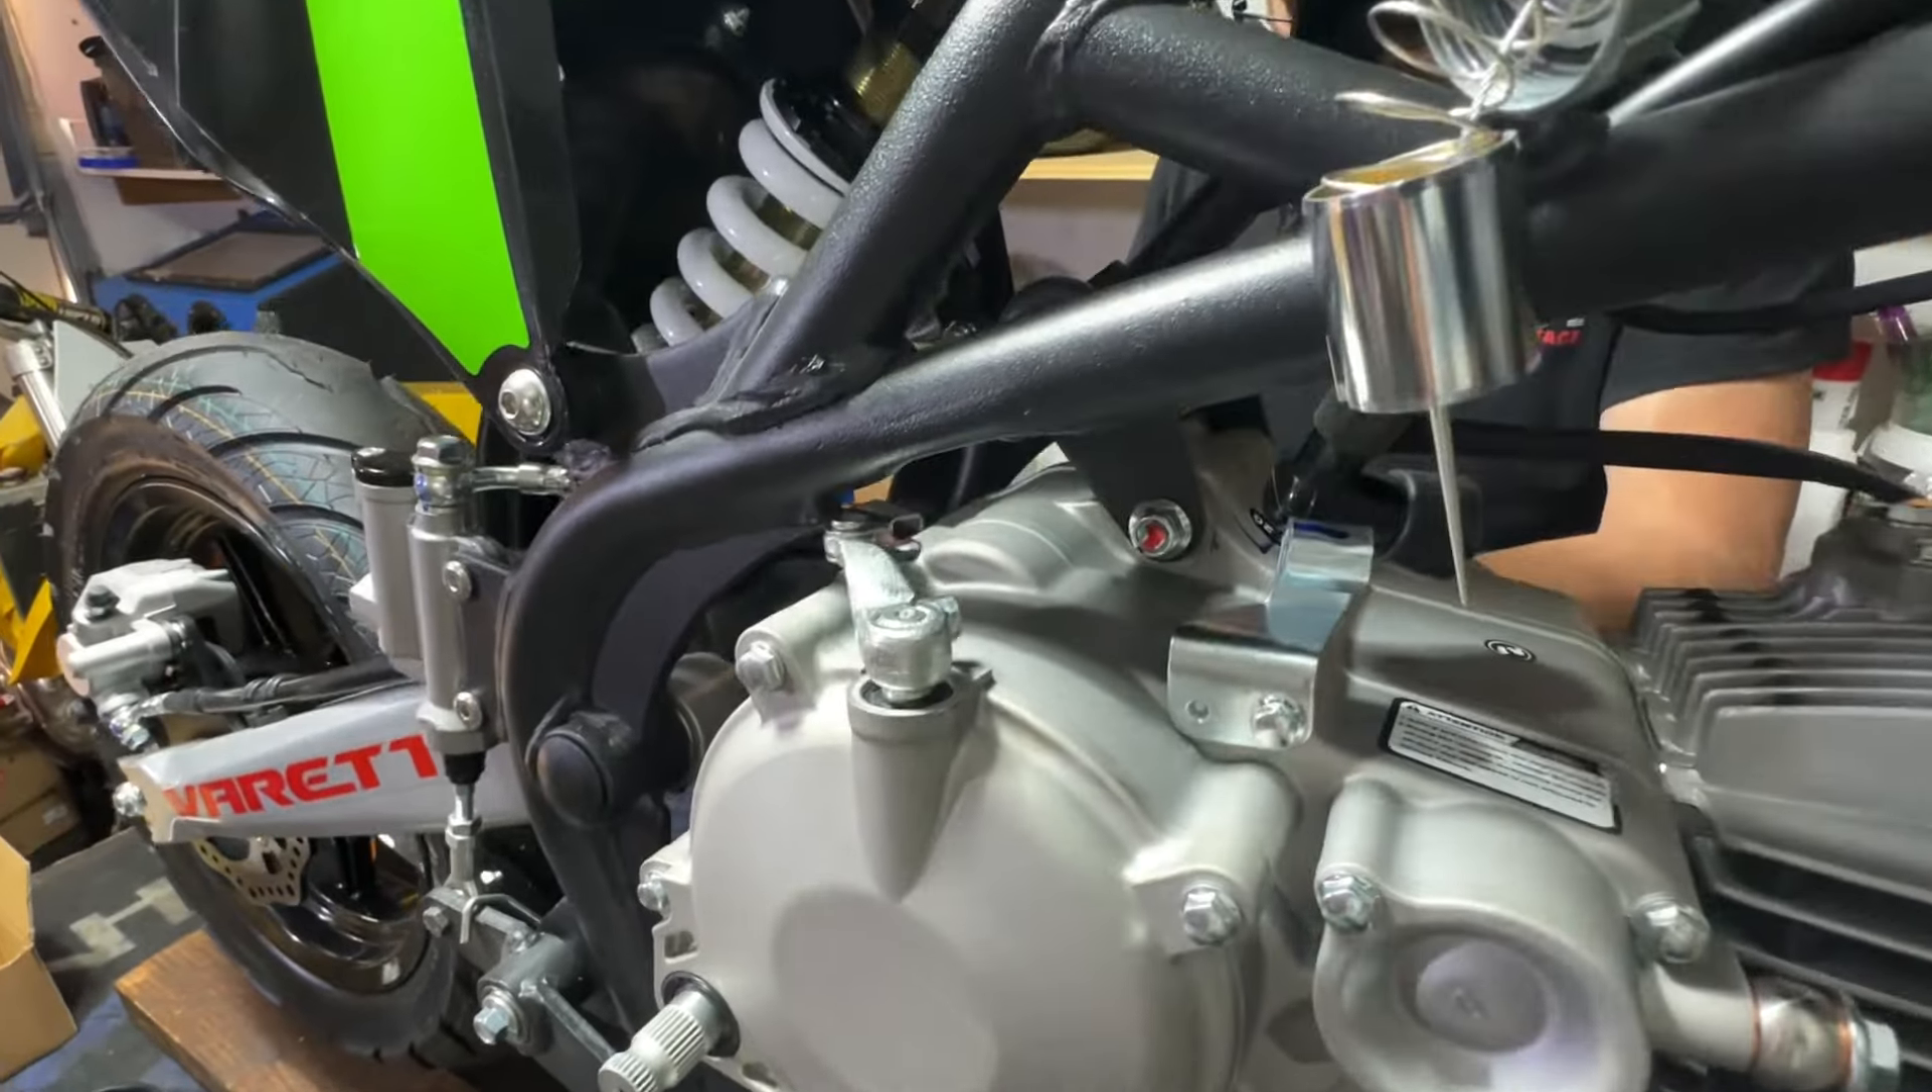Donc le moteur est dedans tu vois tout est vissé nickel.